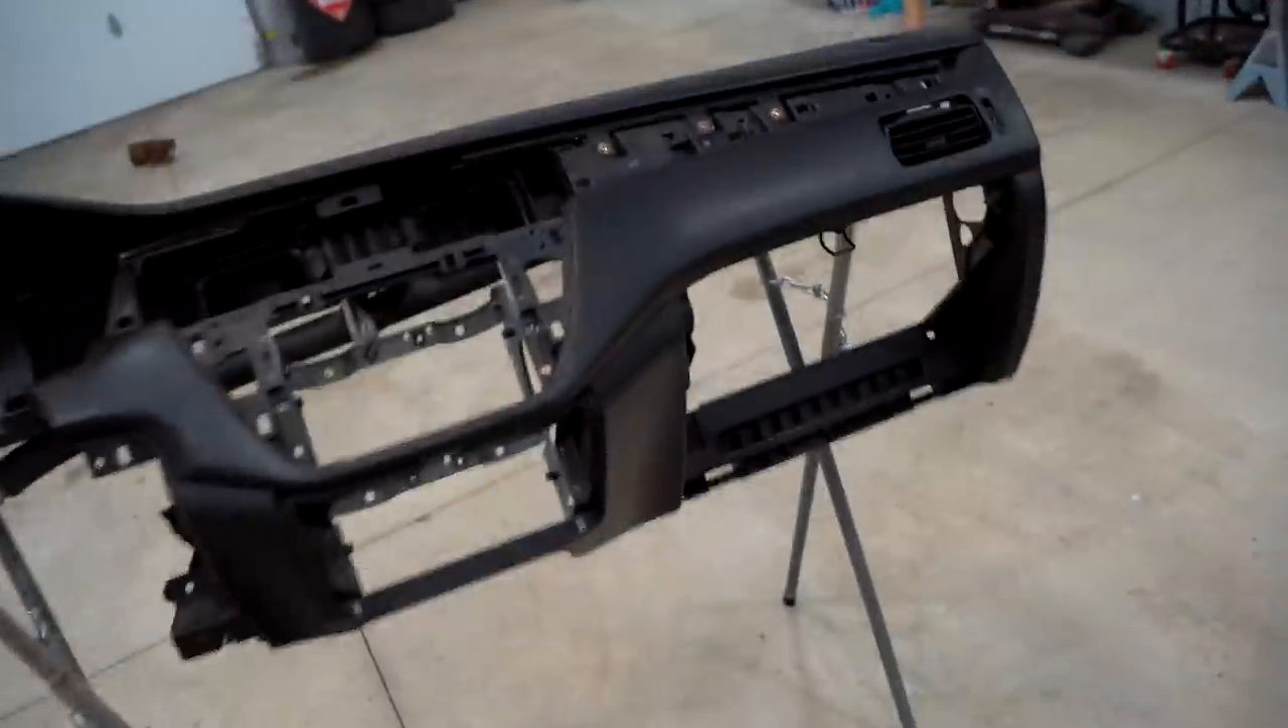All right we got the dash out guys very very simple to do.